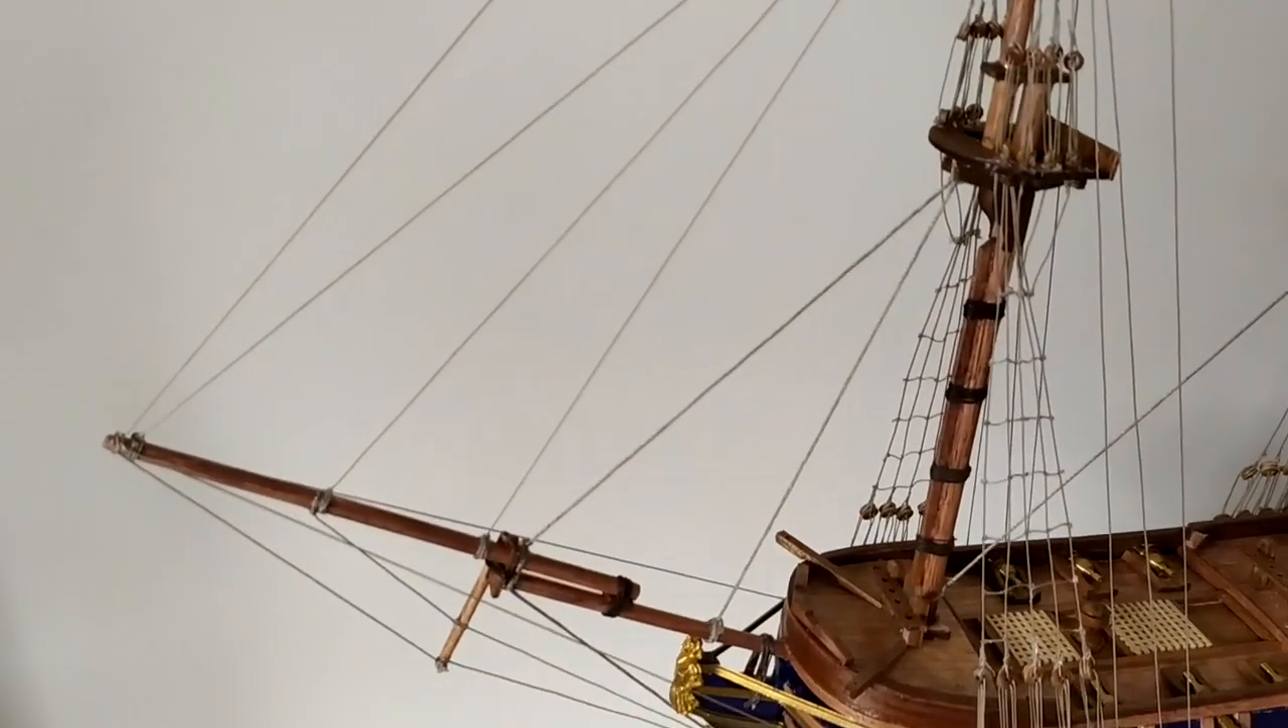So the rigging for the bow sprit. And for the foremast. Is now in place.